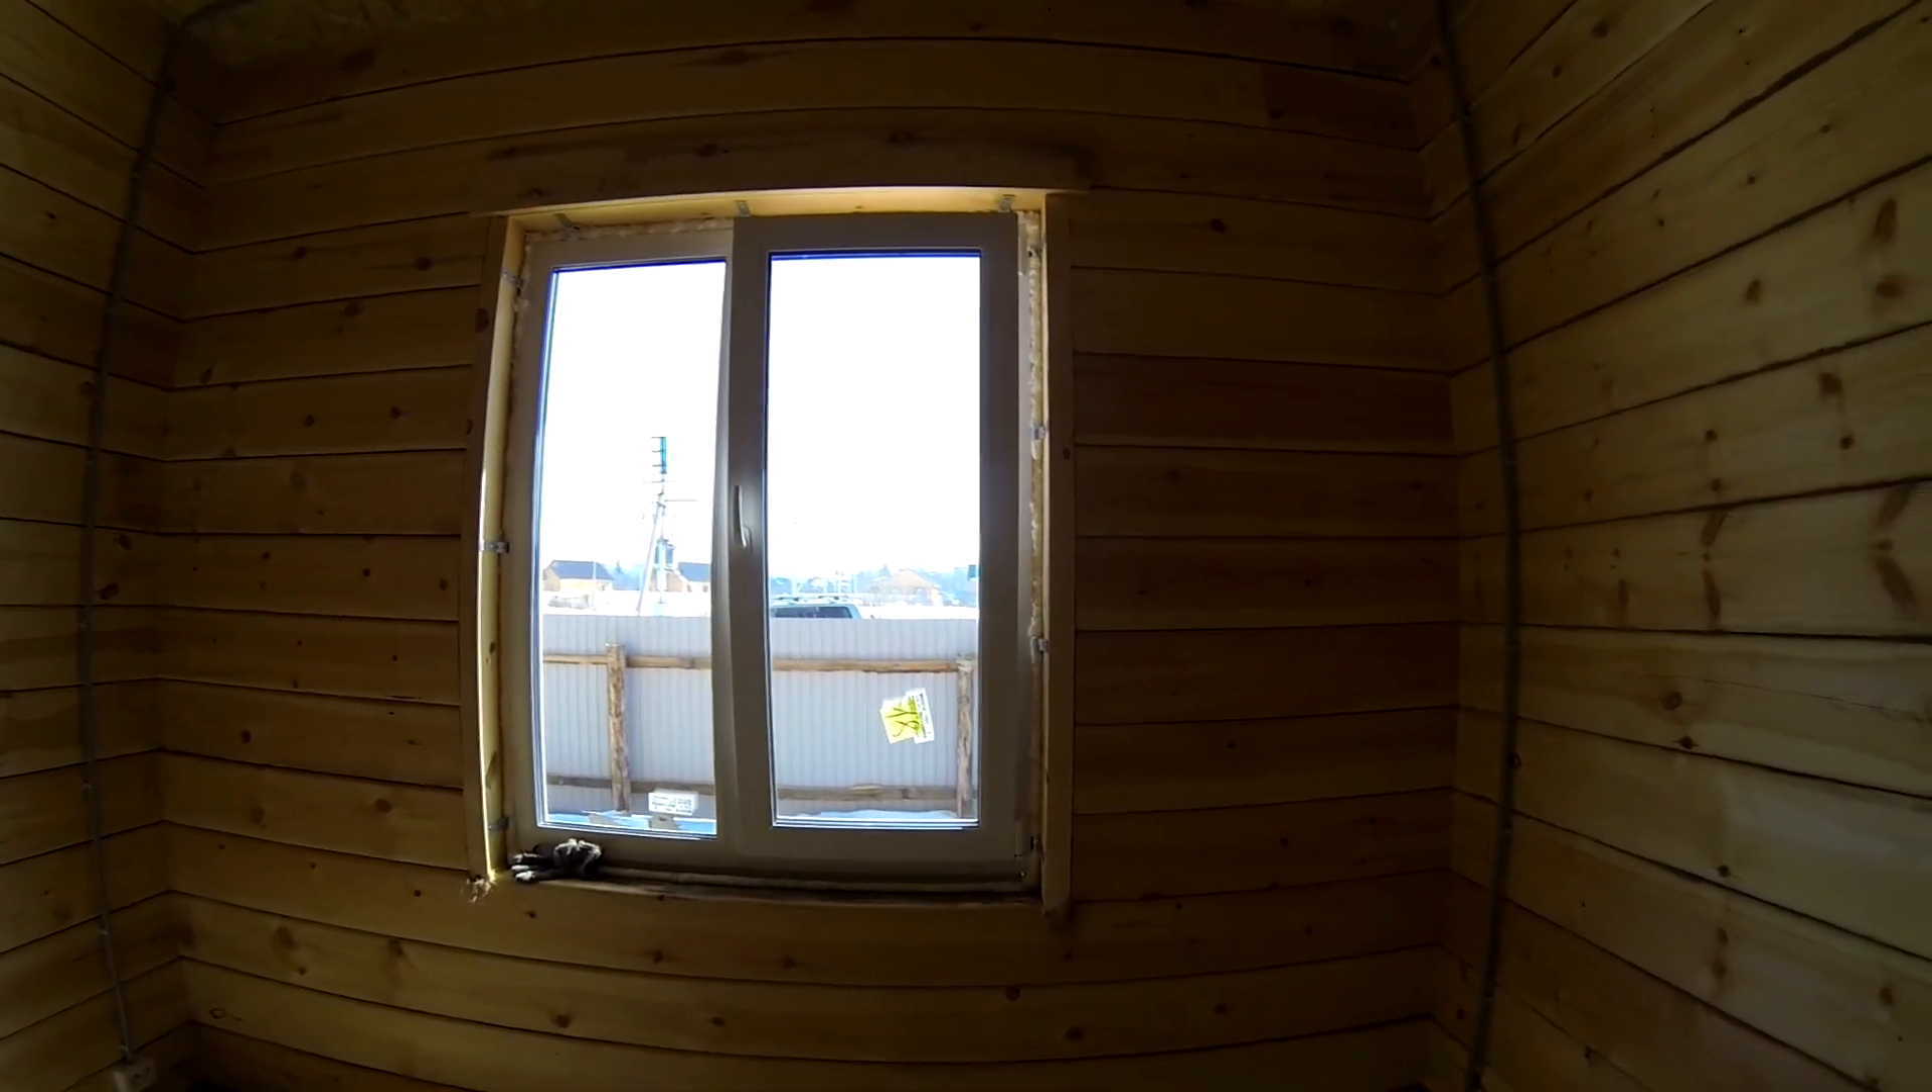Окна уже стоят на местах. Сейчас, в ближайшем будущем, будем делать откосы.